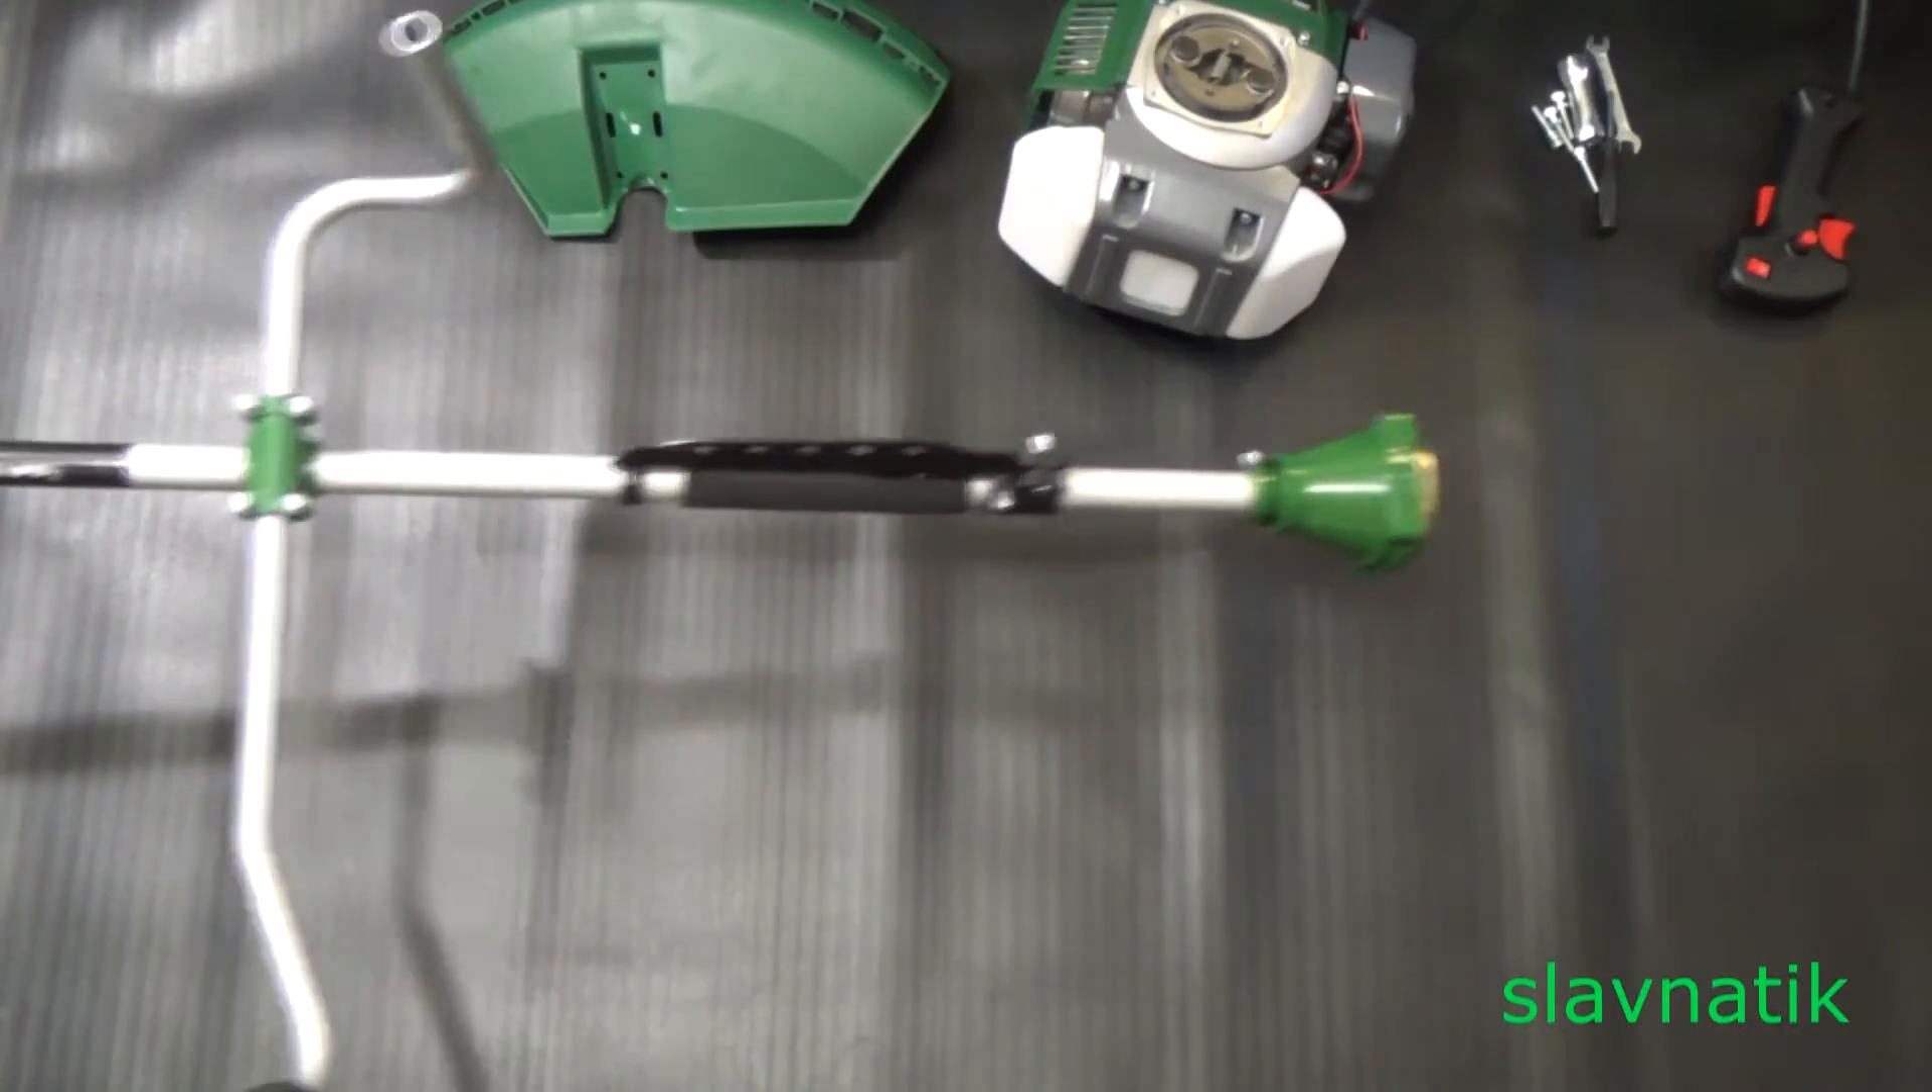Штанга собрана. Все основные элементы на неё установлены. Осталось установить двигатель и защиту.